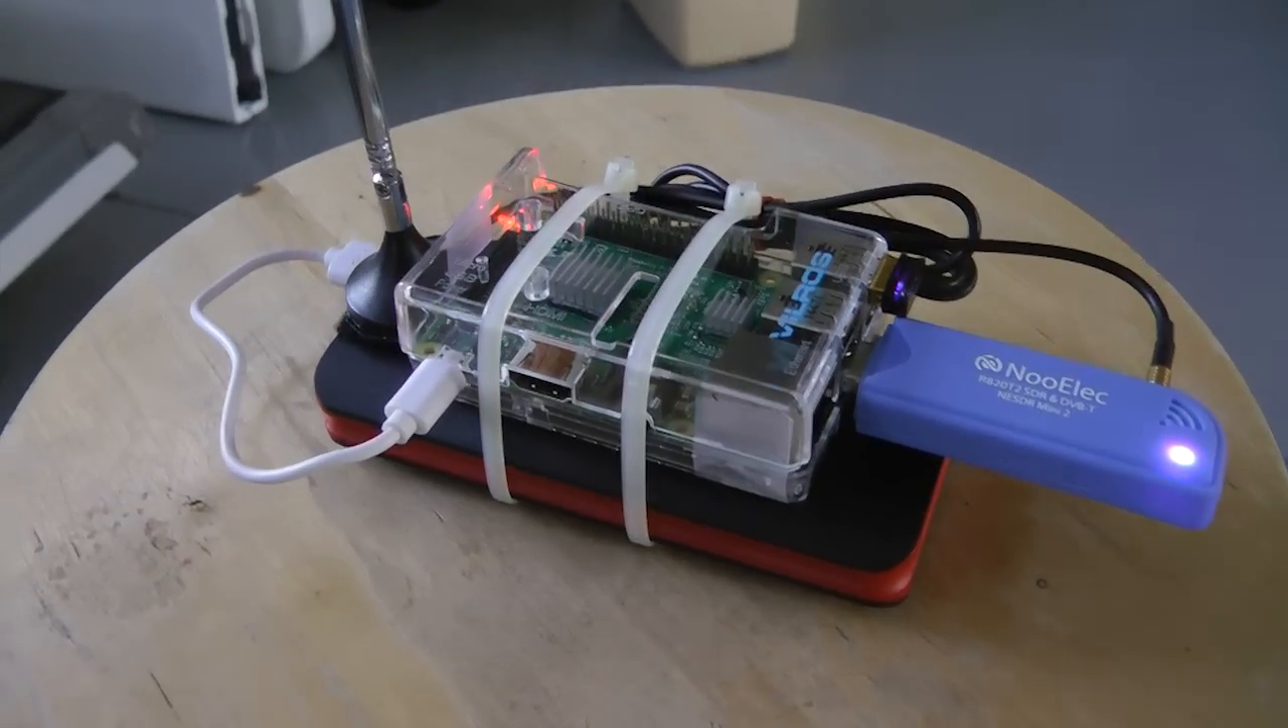Here is the completed receiver. I have the receiver tie wrapped to the battery pack below it.